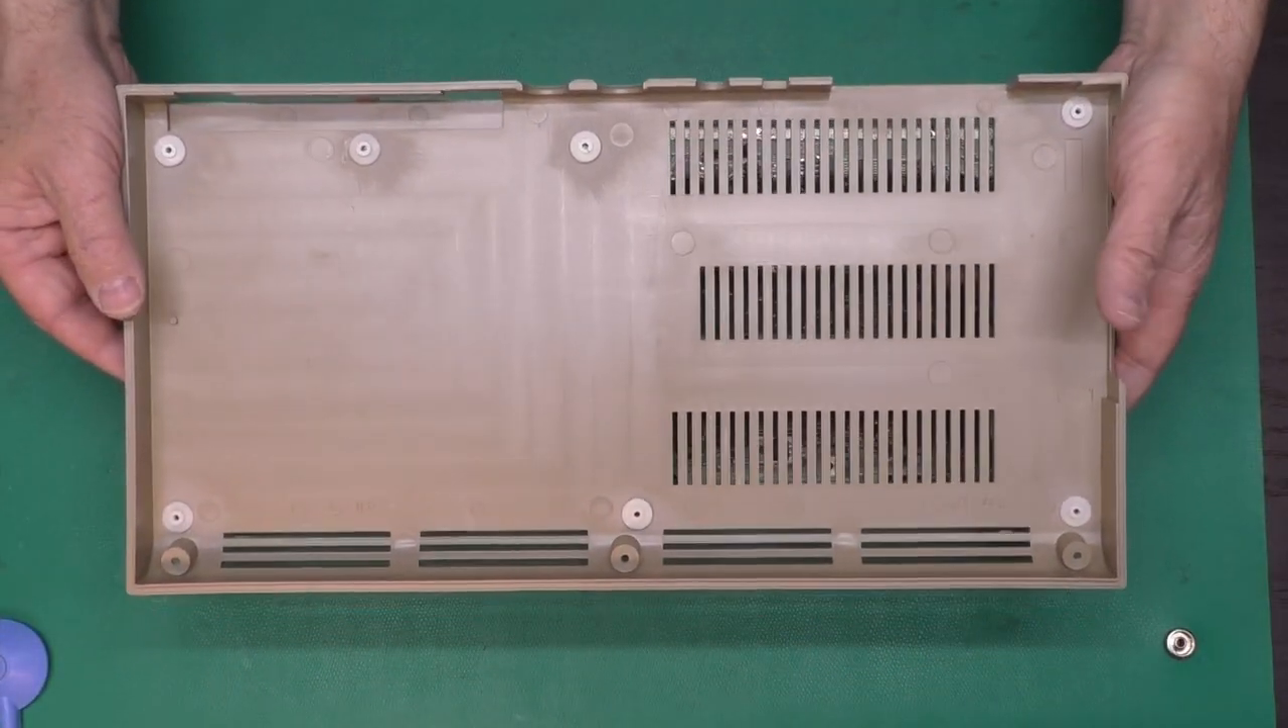We have the new standoffs in the bottom cover all epoxied in there.